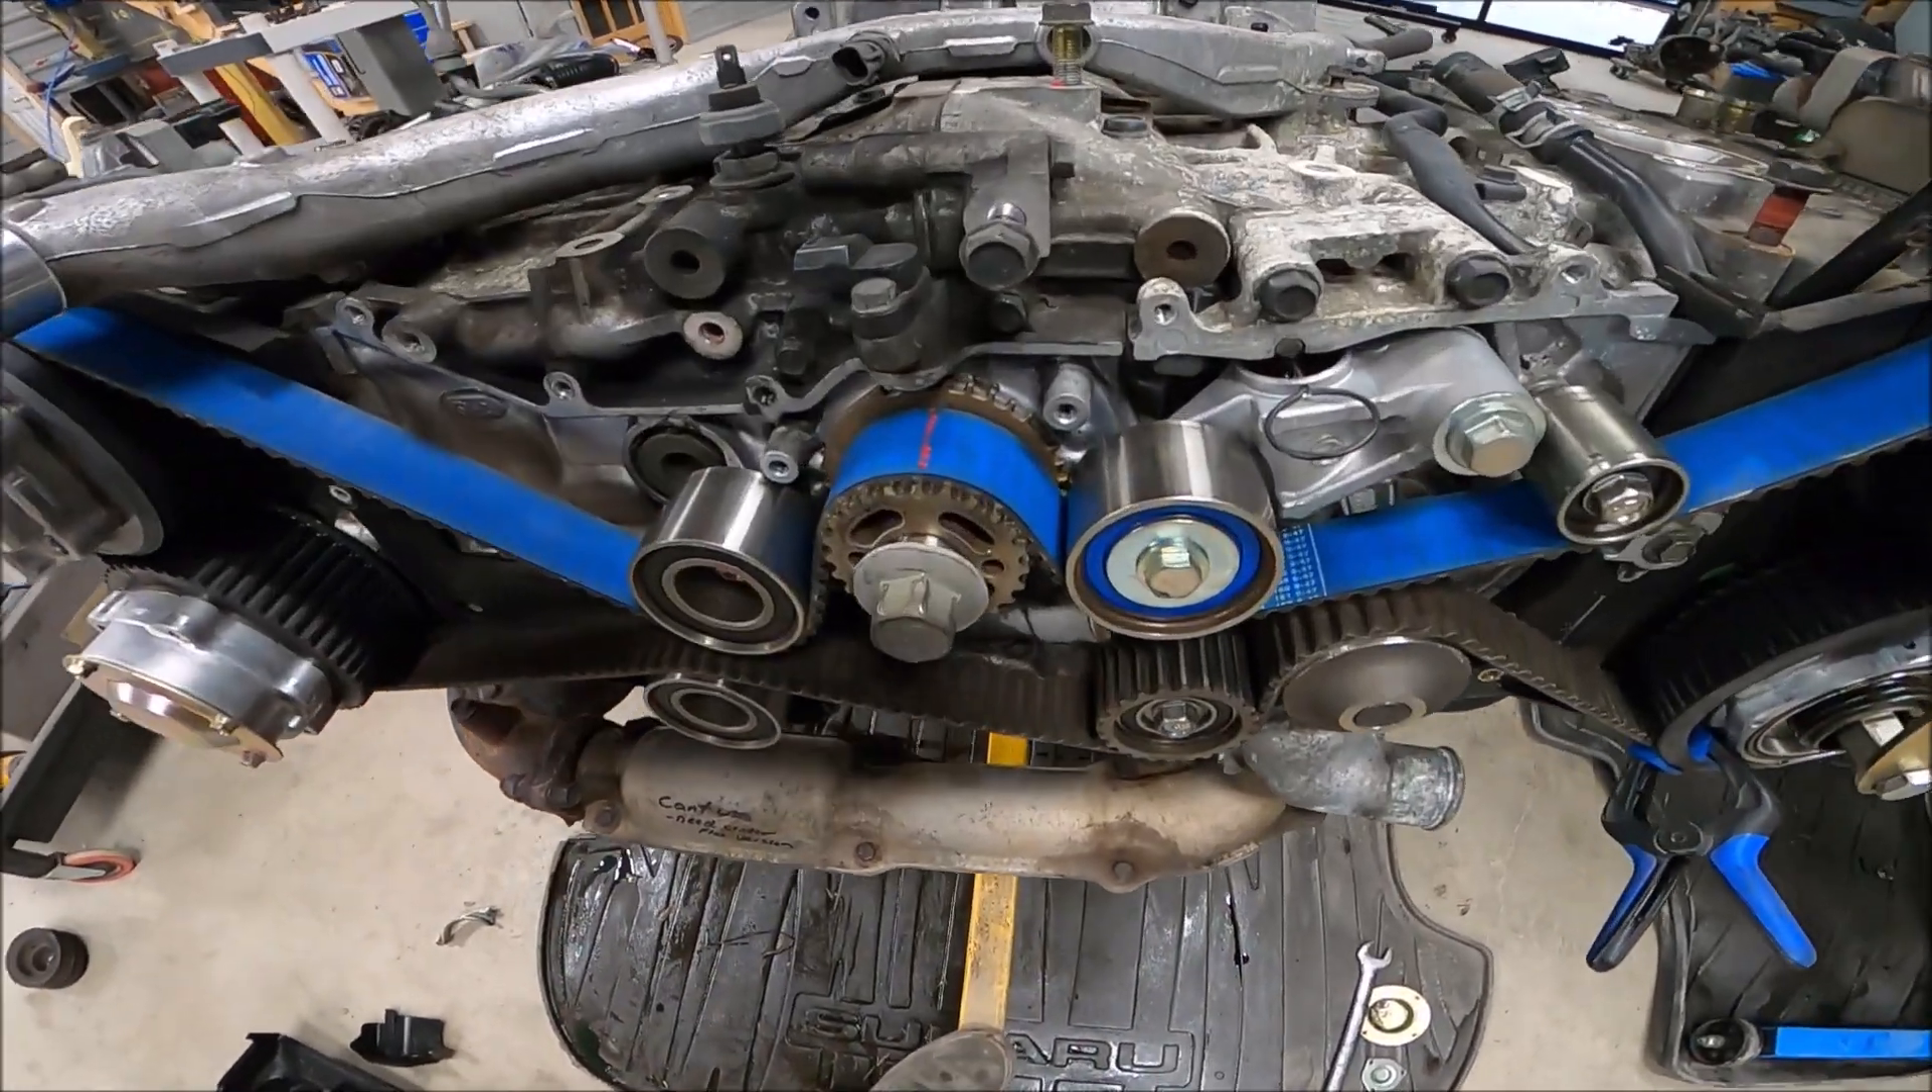So, there we are, back with the timing belt all on.